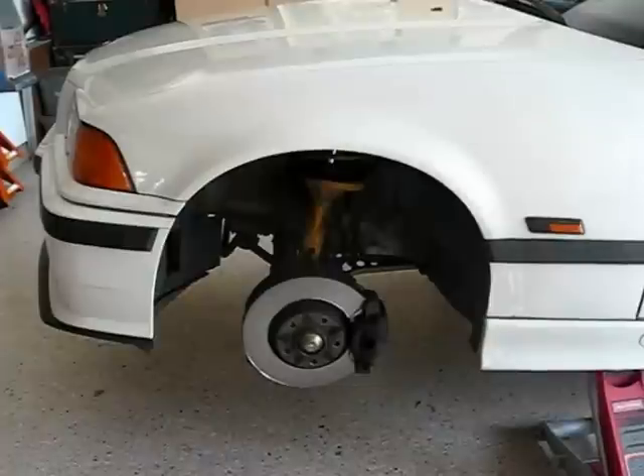The car is already jacked up. The wheels have been removed.